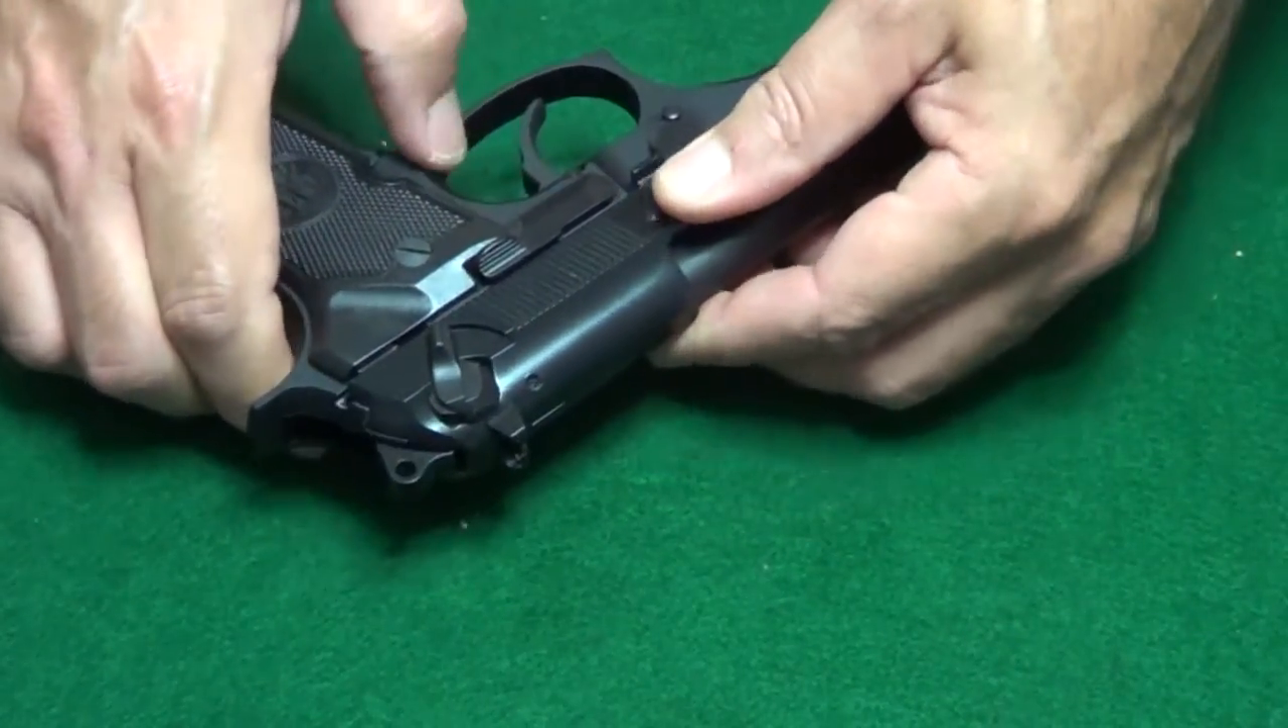Okay, we've got our grips on.